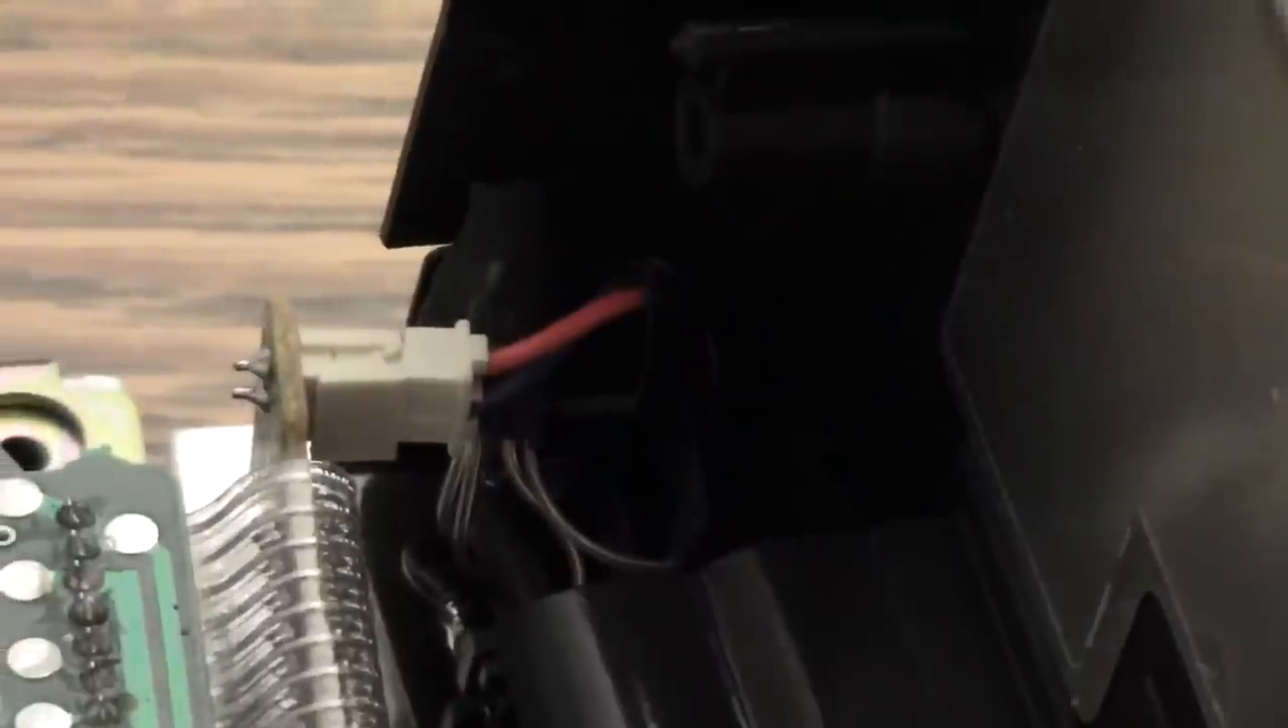There's this little connector over here that I have to get apart or else this case won't come off.